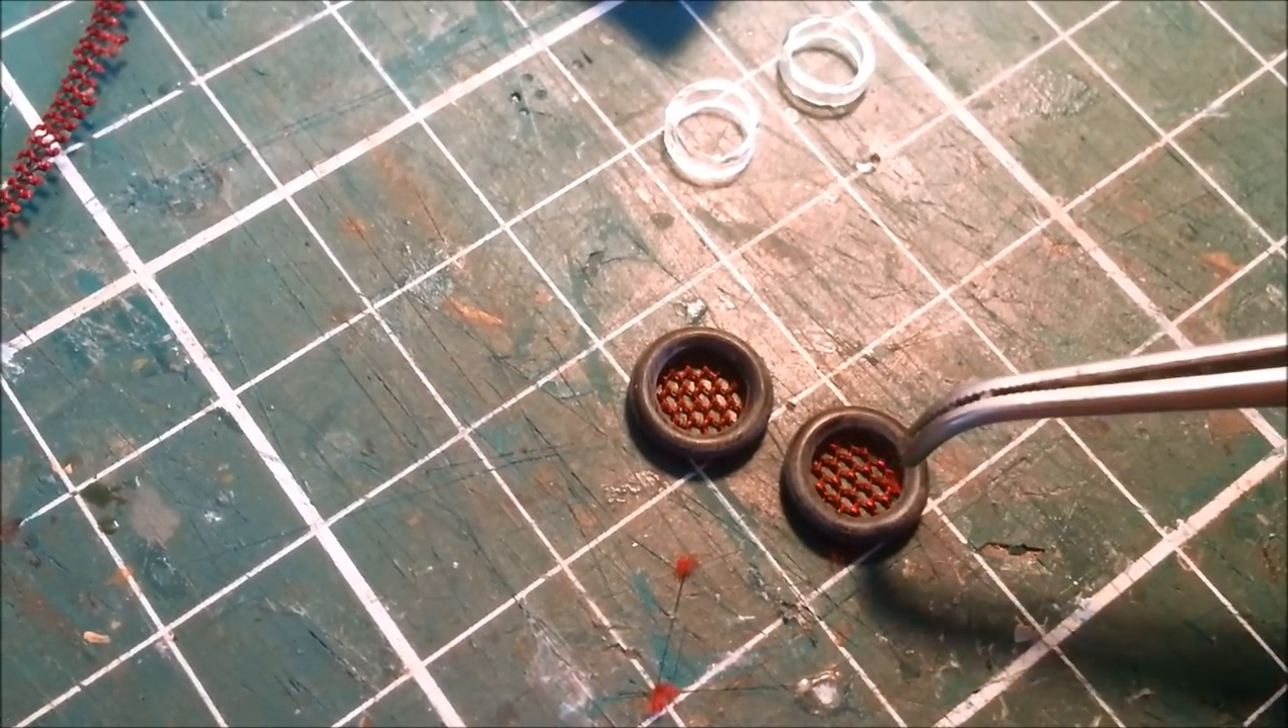There's the mesh underneath my O -rings. None's poking out from the edges.